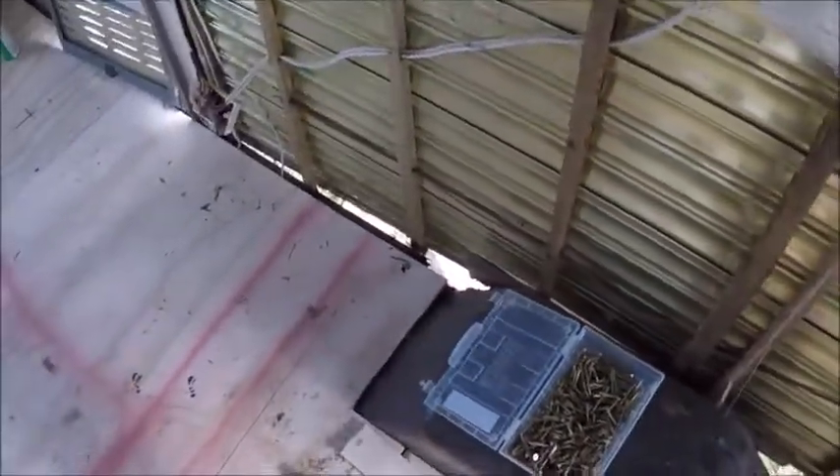This wall here as you can see is coming out across the bottom.